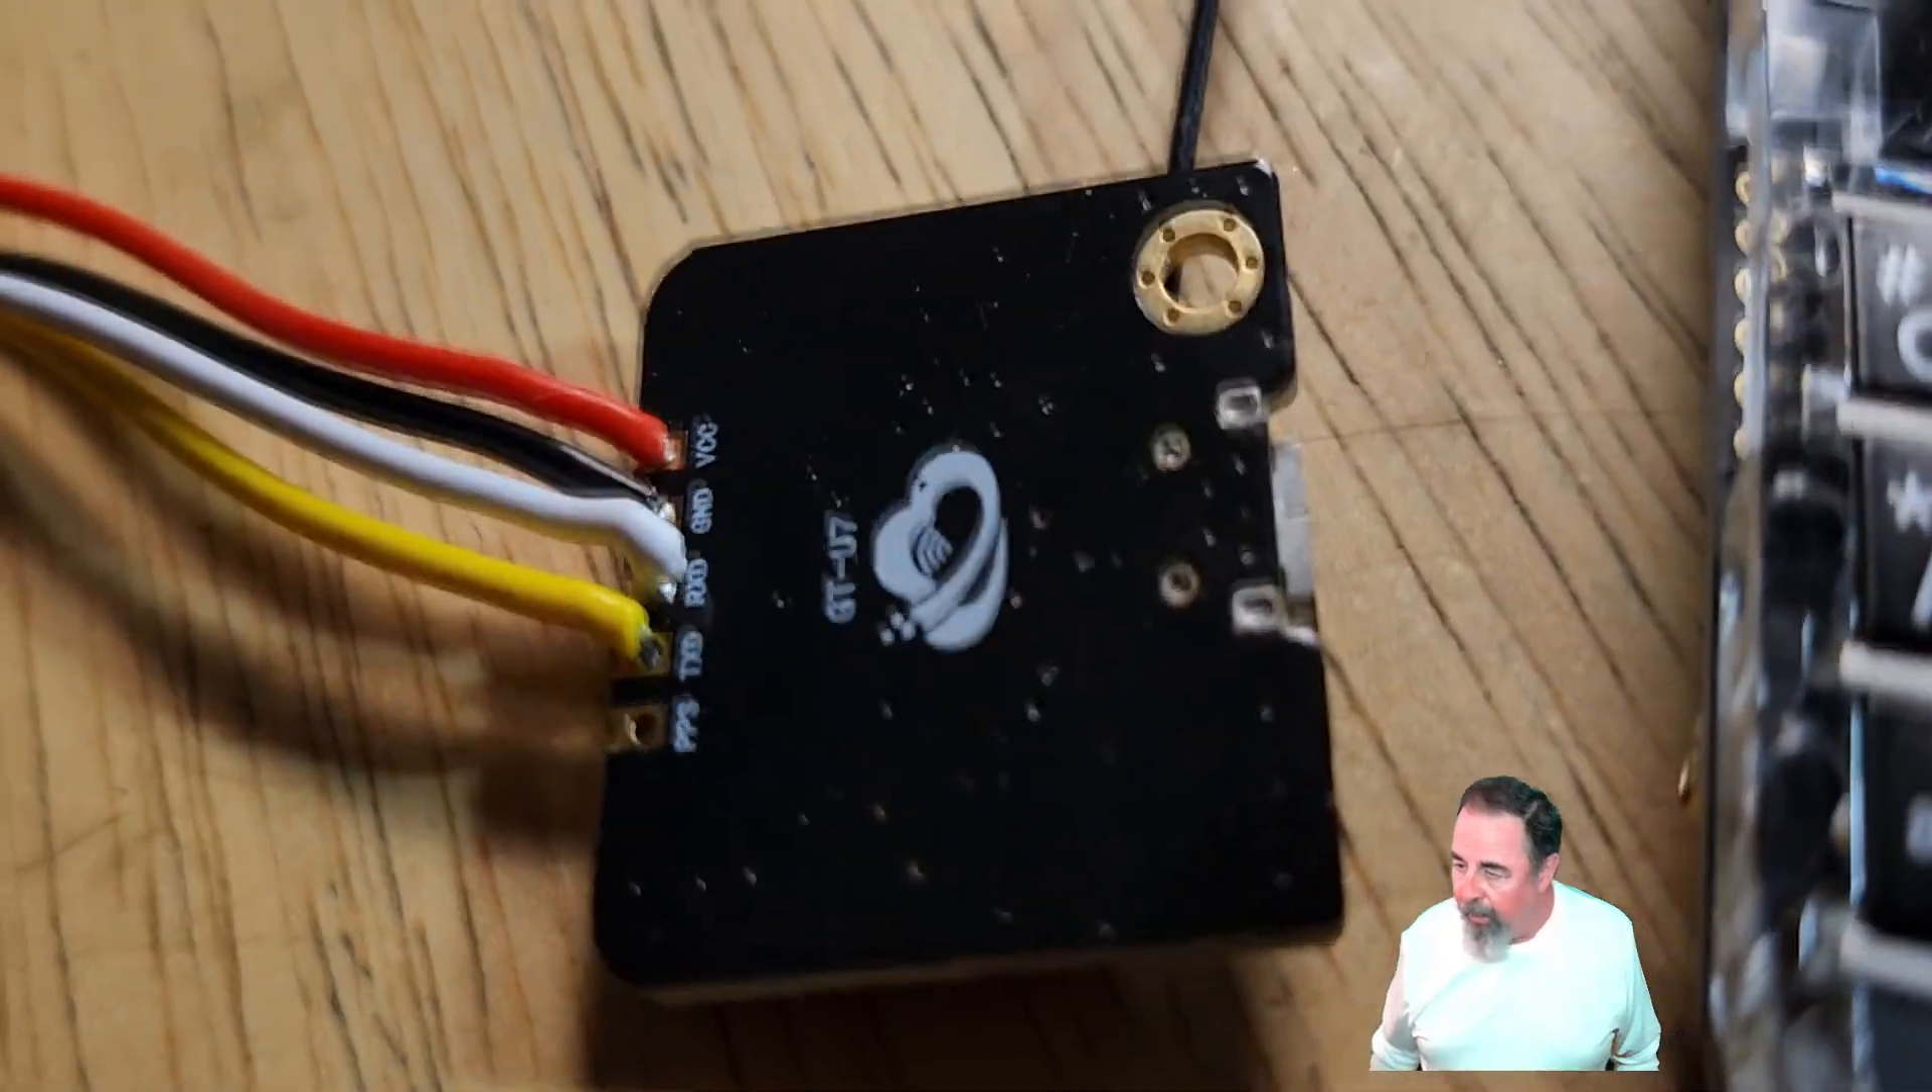Here's my GPS module with the Grove cable attached to it.